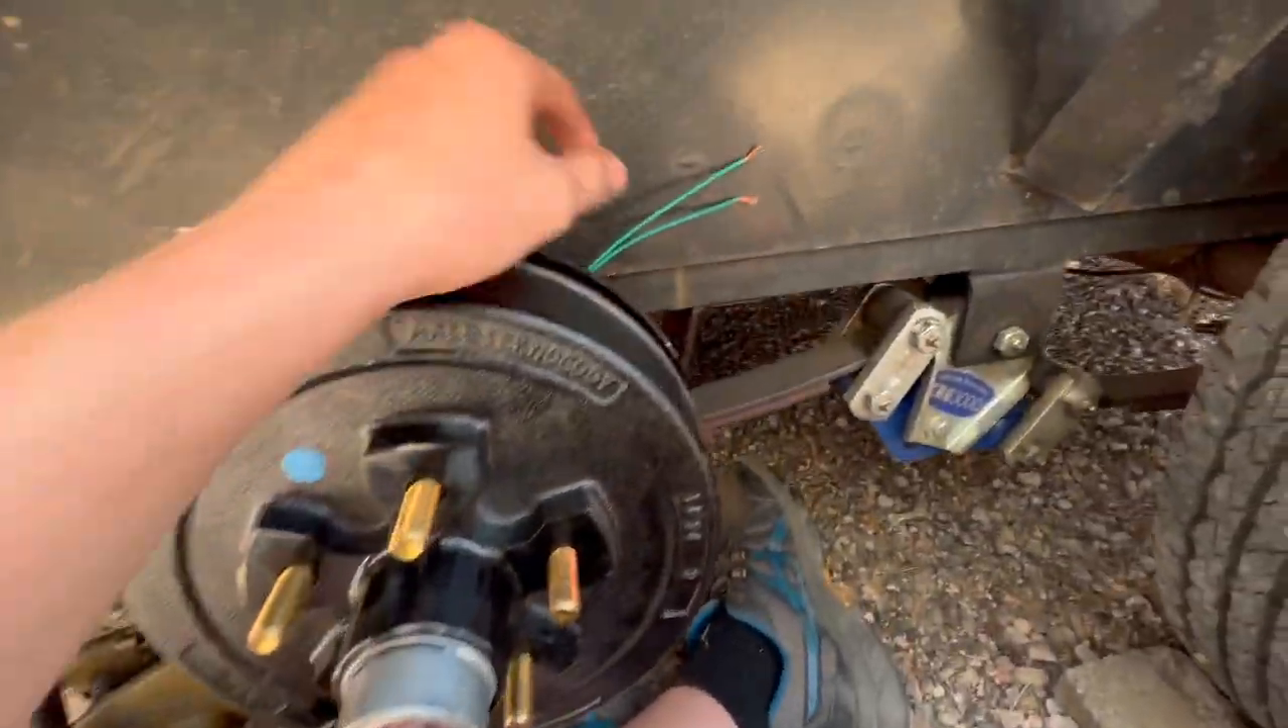We still gotta hook up our trailer brakes and adjust on this side and then we'll be done.